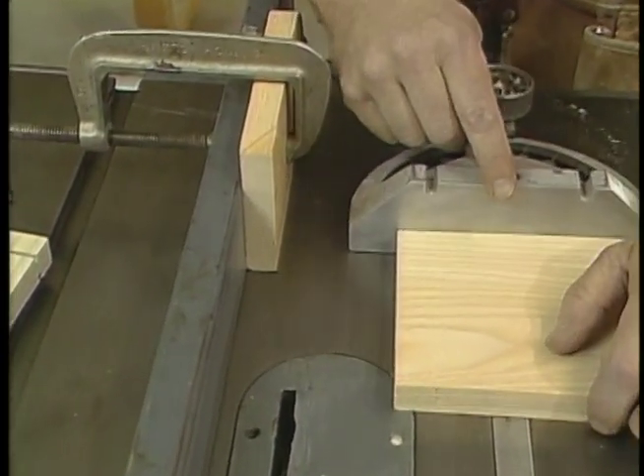So I've set the blade to the right depth and added this block that's clamped to the fence.